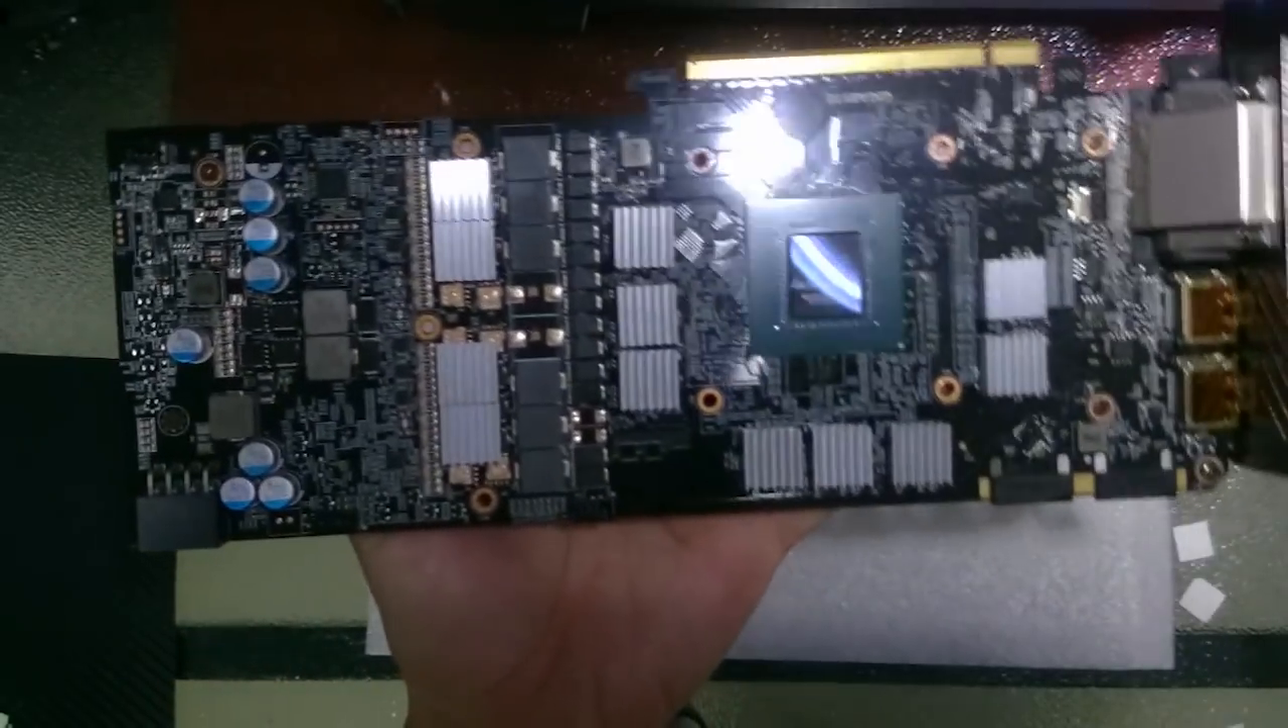Os dissipadores de calor aqui estão colocados tá.